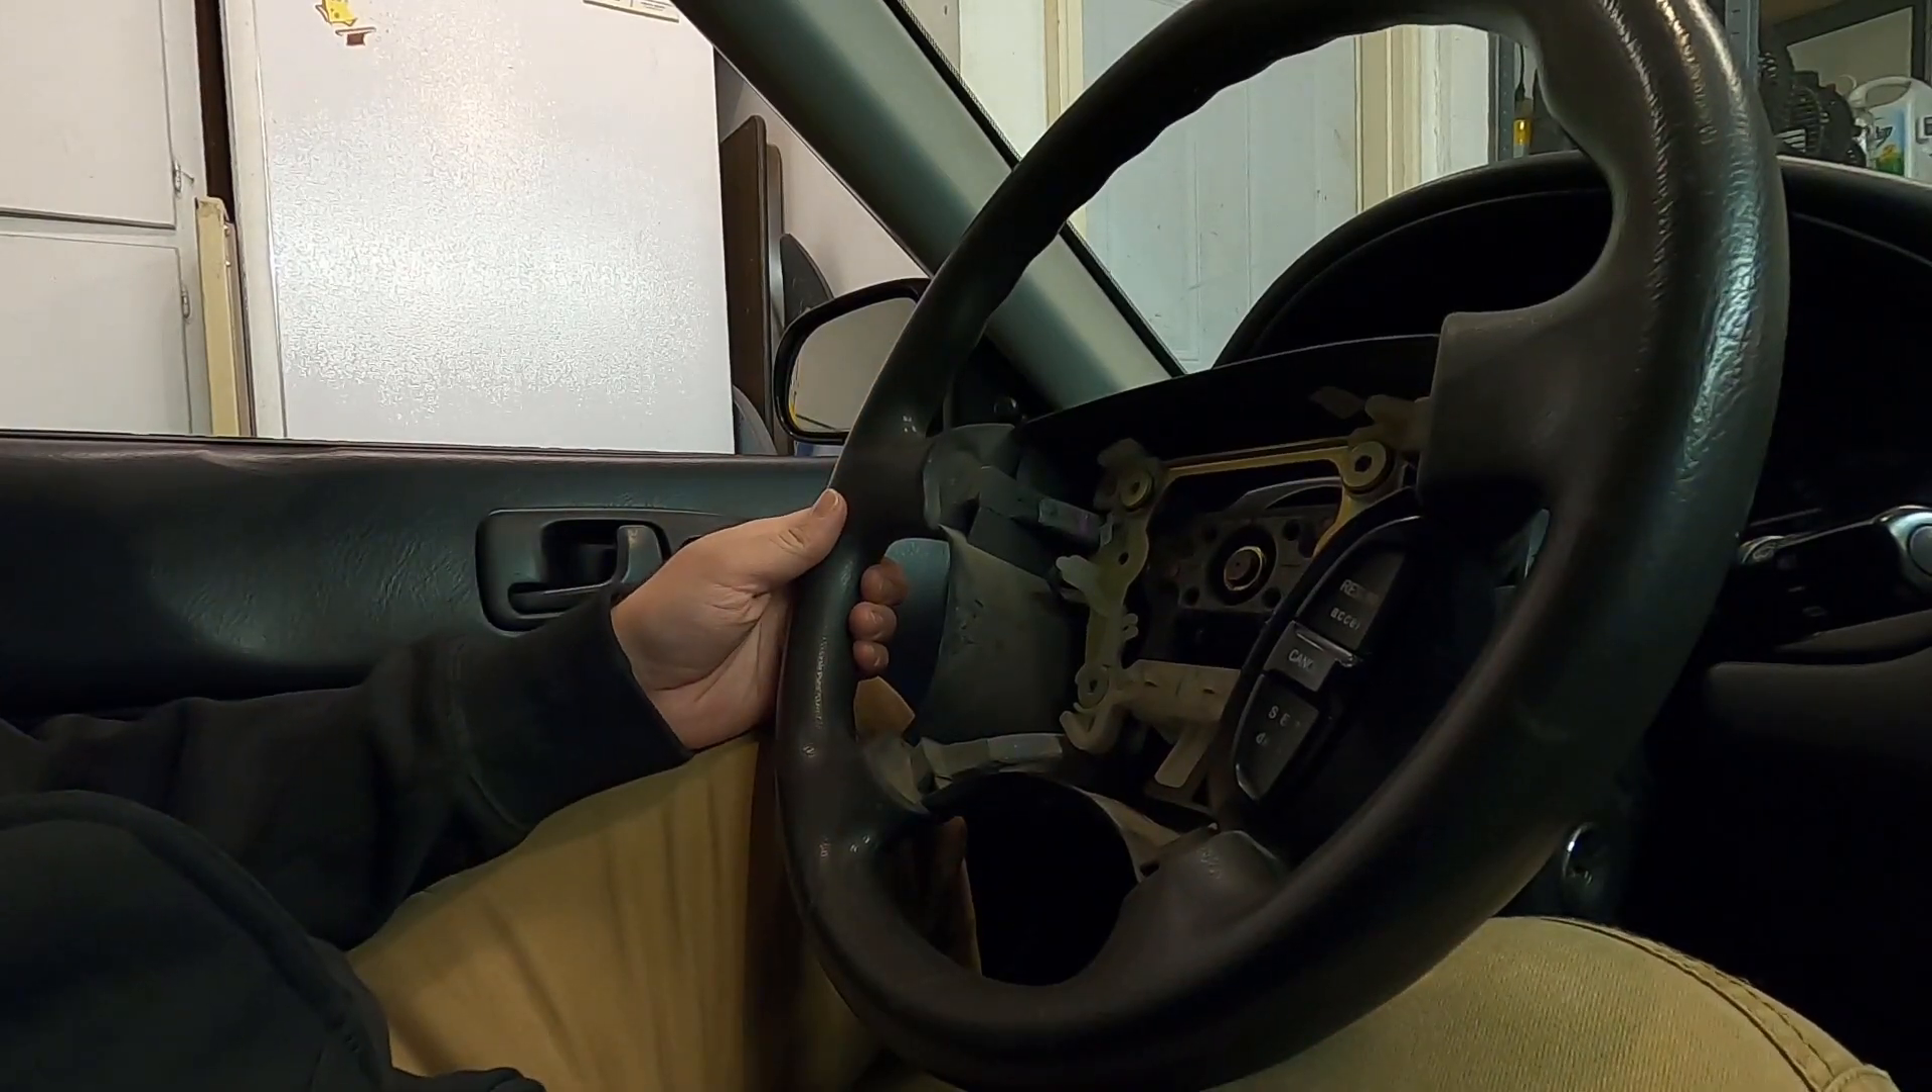All I've got left to do is put the airbag in.